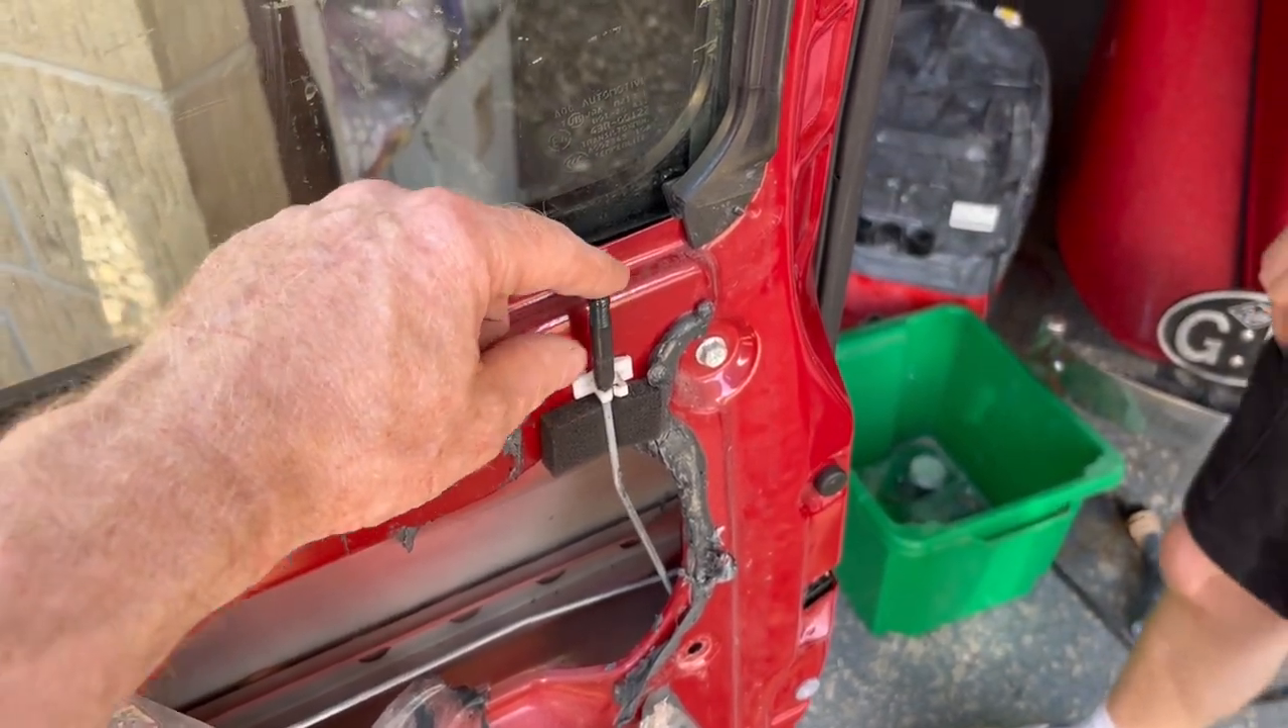We've got the door card off we've got the door open now.